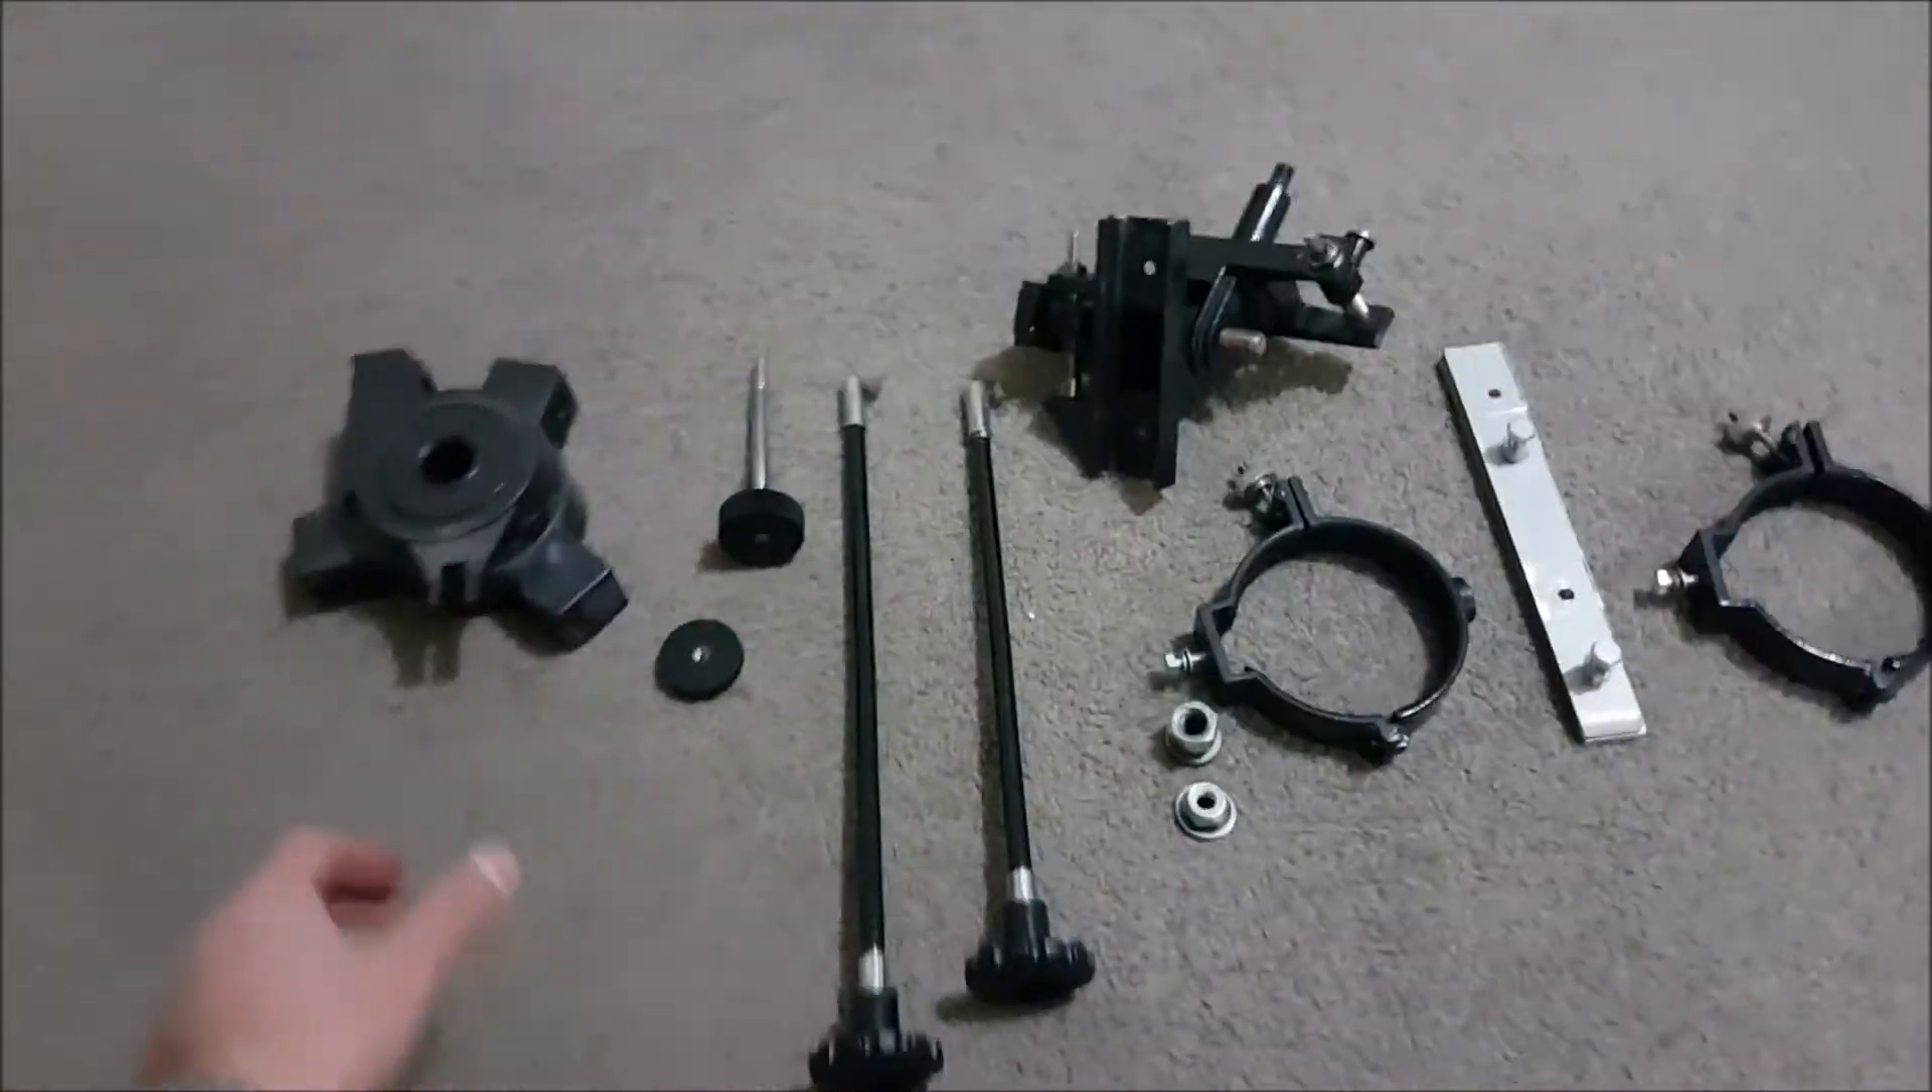So I finished taking apart as much as possible of the mount.